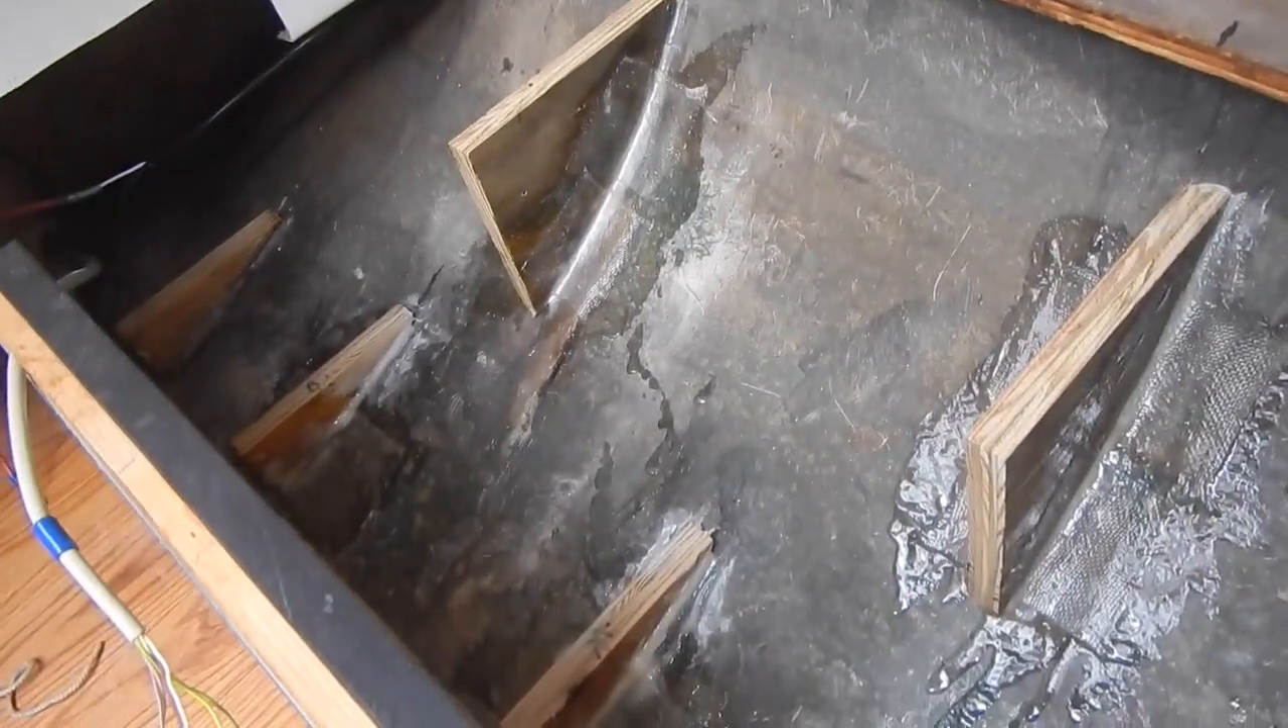So the bottom and side supports have all been glassed in uh for extra strength and hopefully uh that will be enough to keep the uh batteries firmly in place.